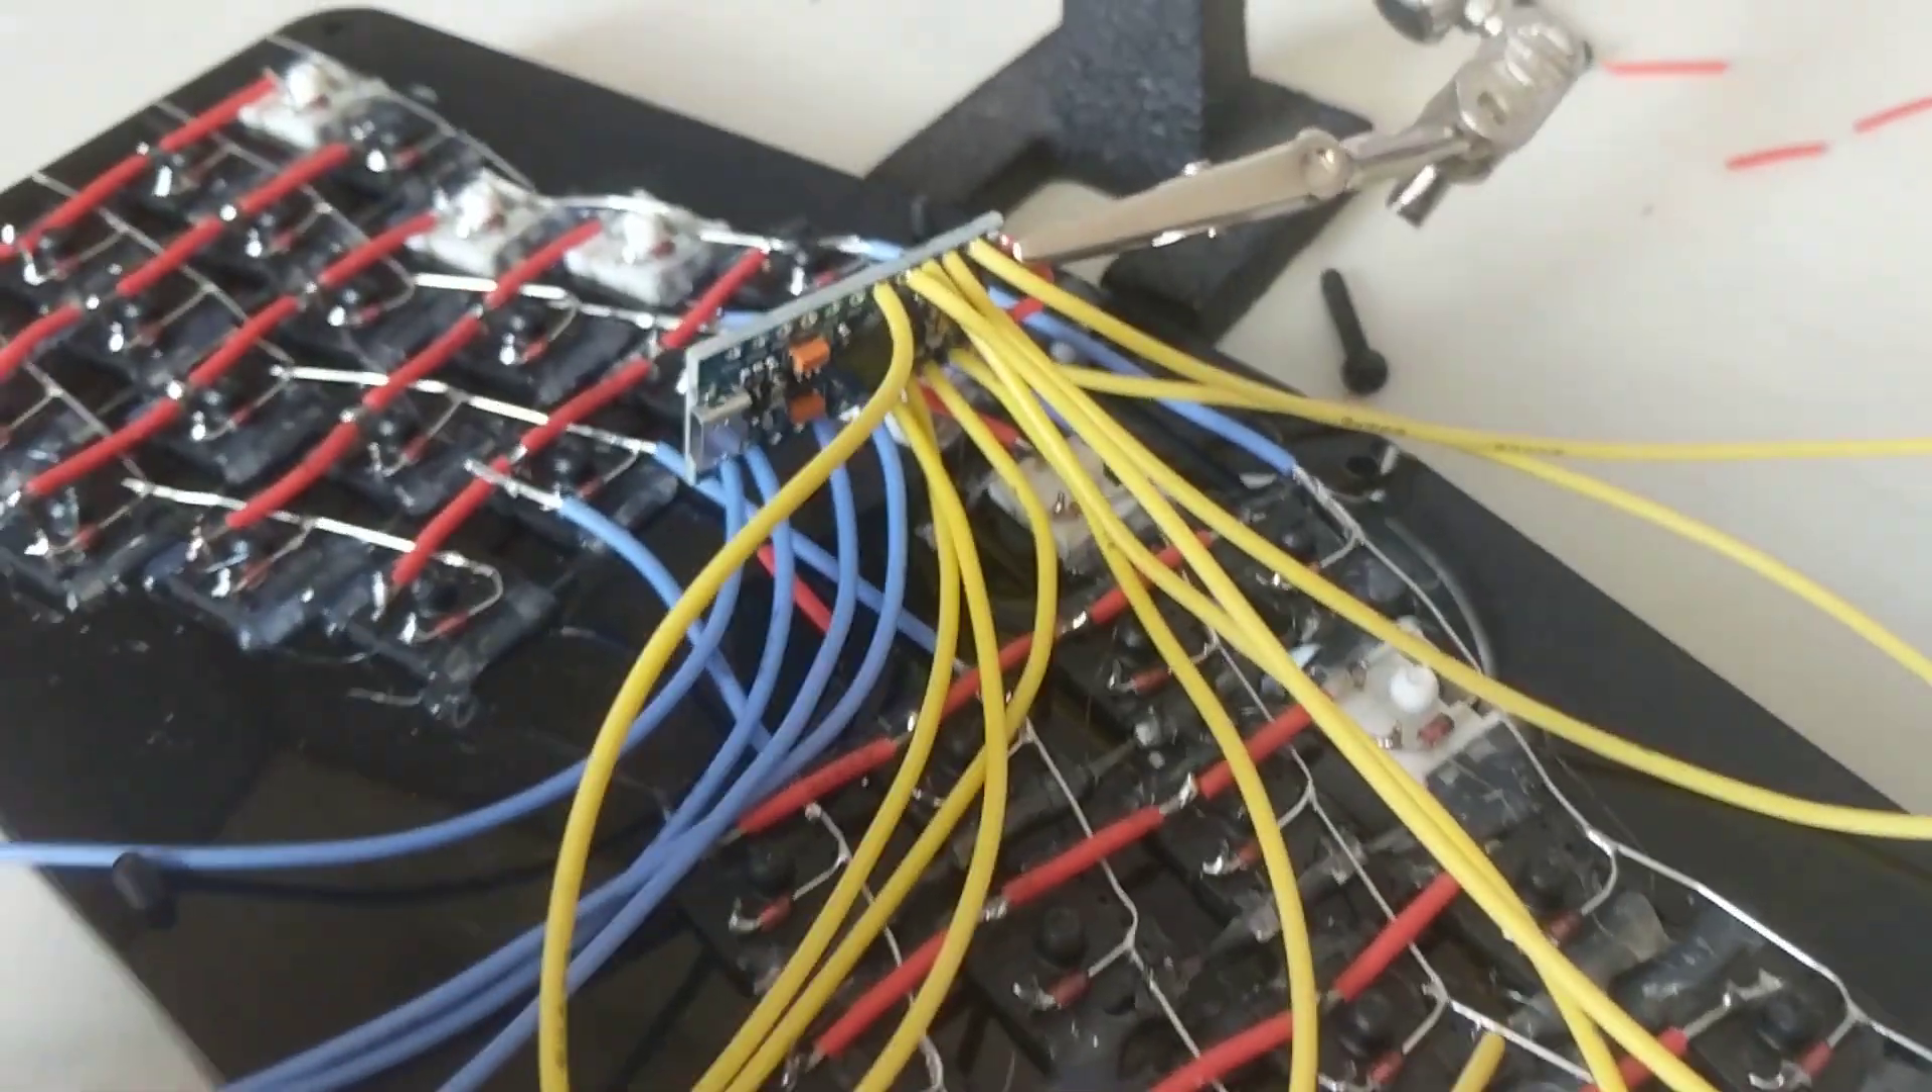The microcontroller is all wired up now, and so I'm going to place it where it's going to go.